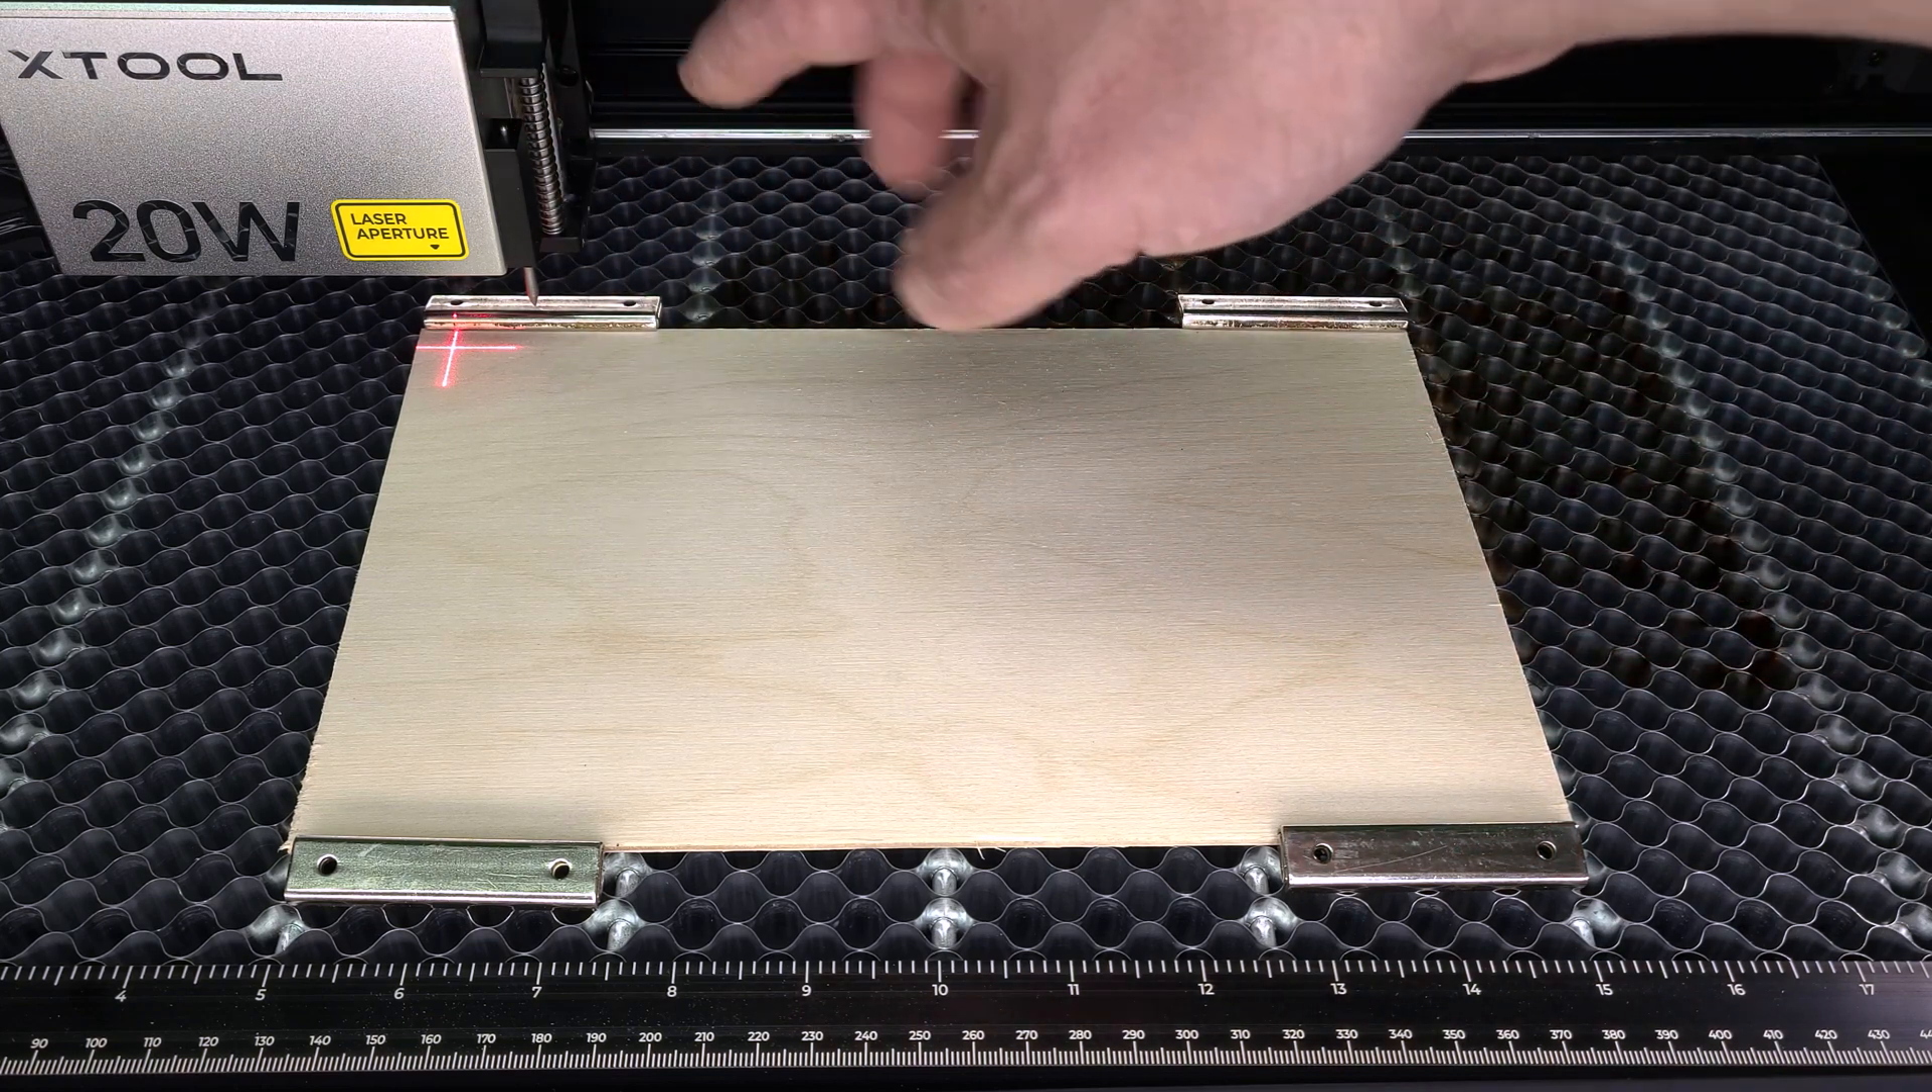I've attached the plywood to the honeycomb bed of the X tool using some bar magnets.